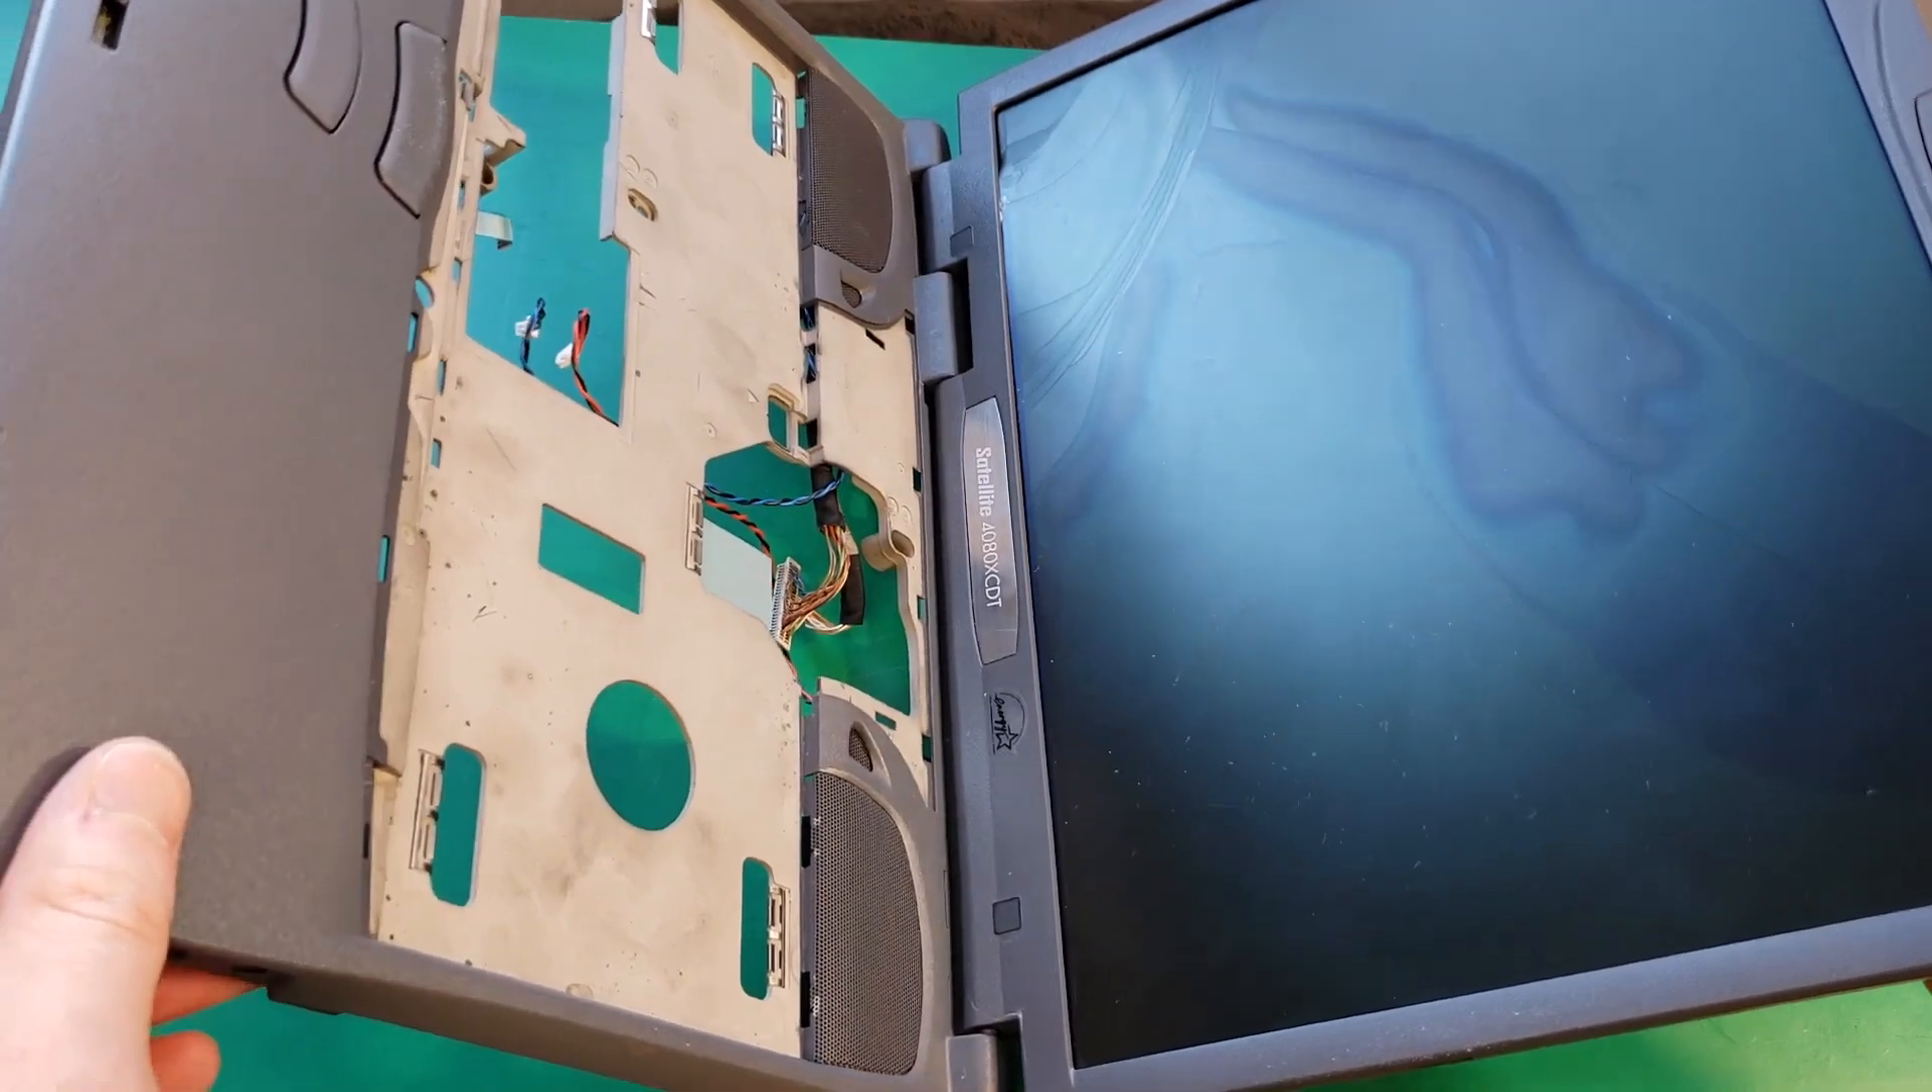So our screen and top cover has come off all in one assembly.